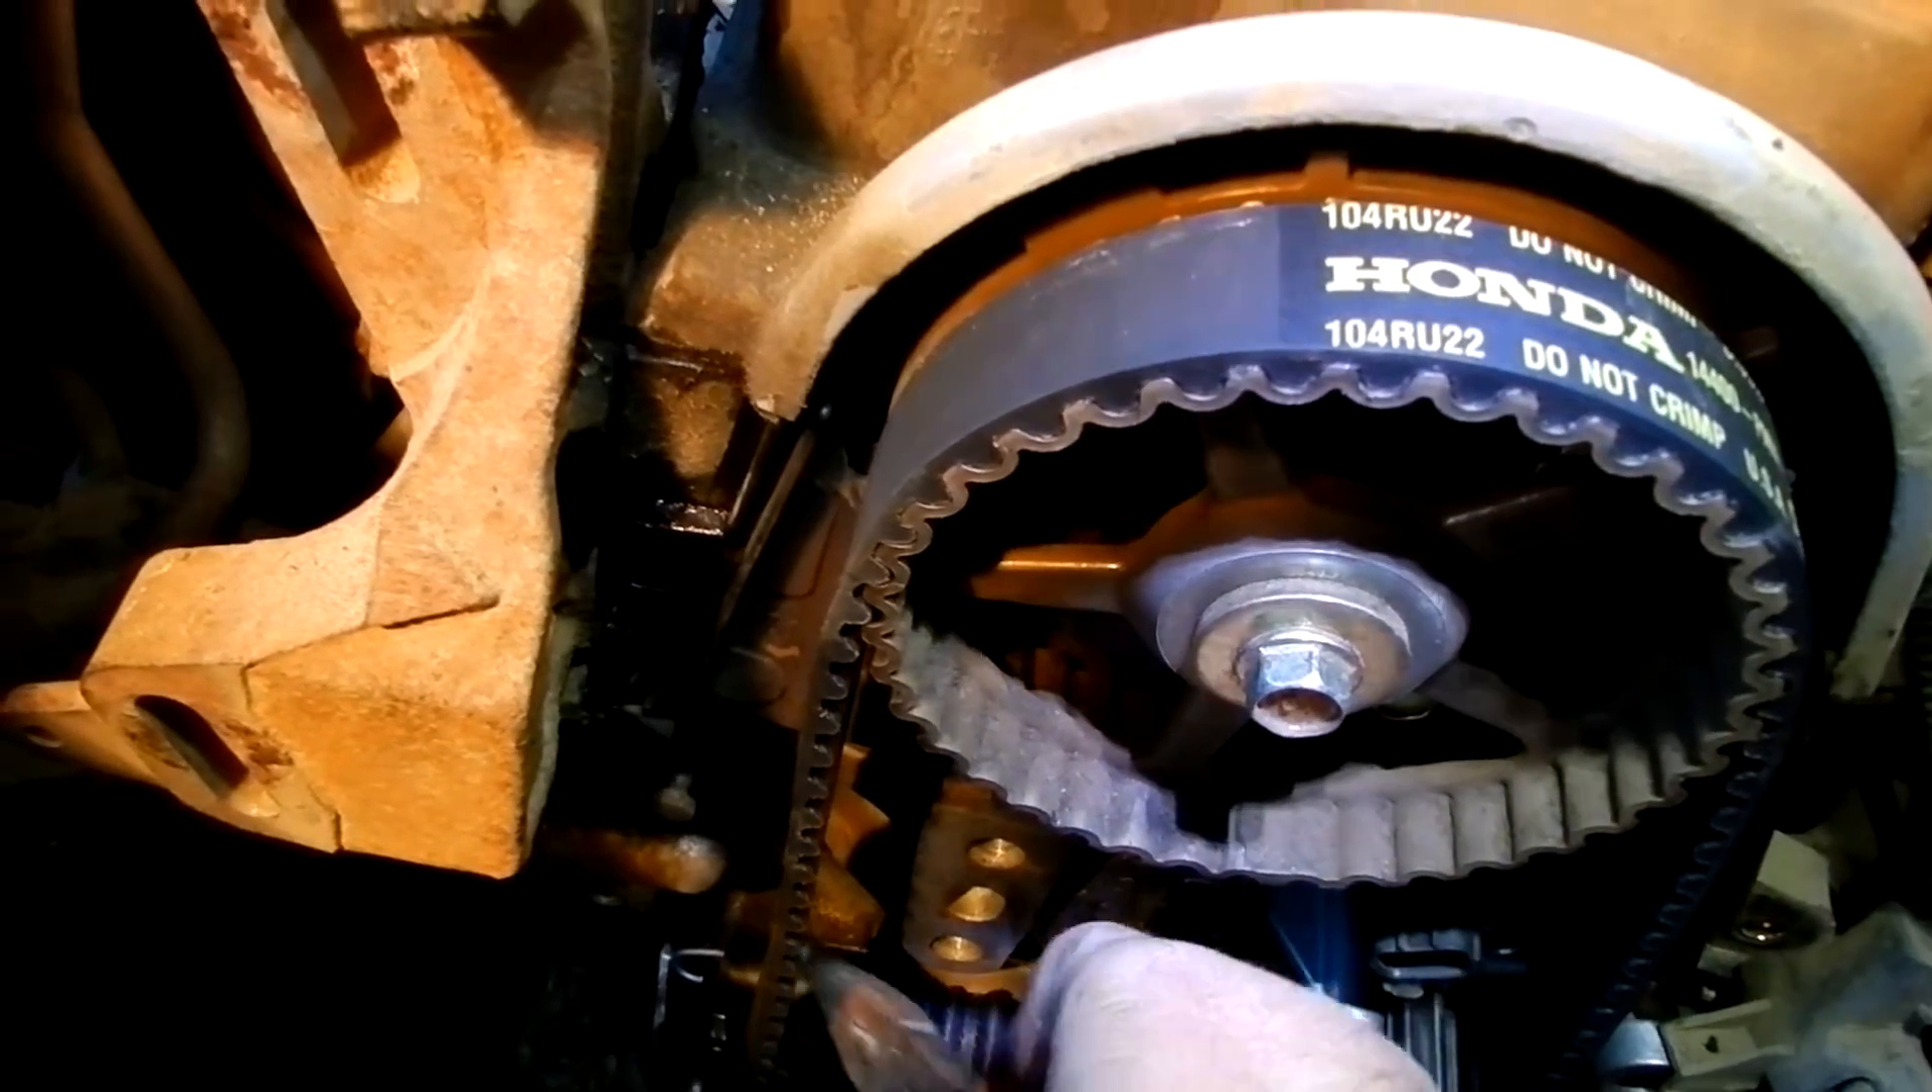I got the belt in place now.